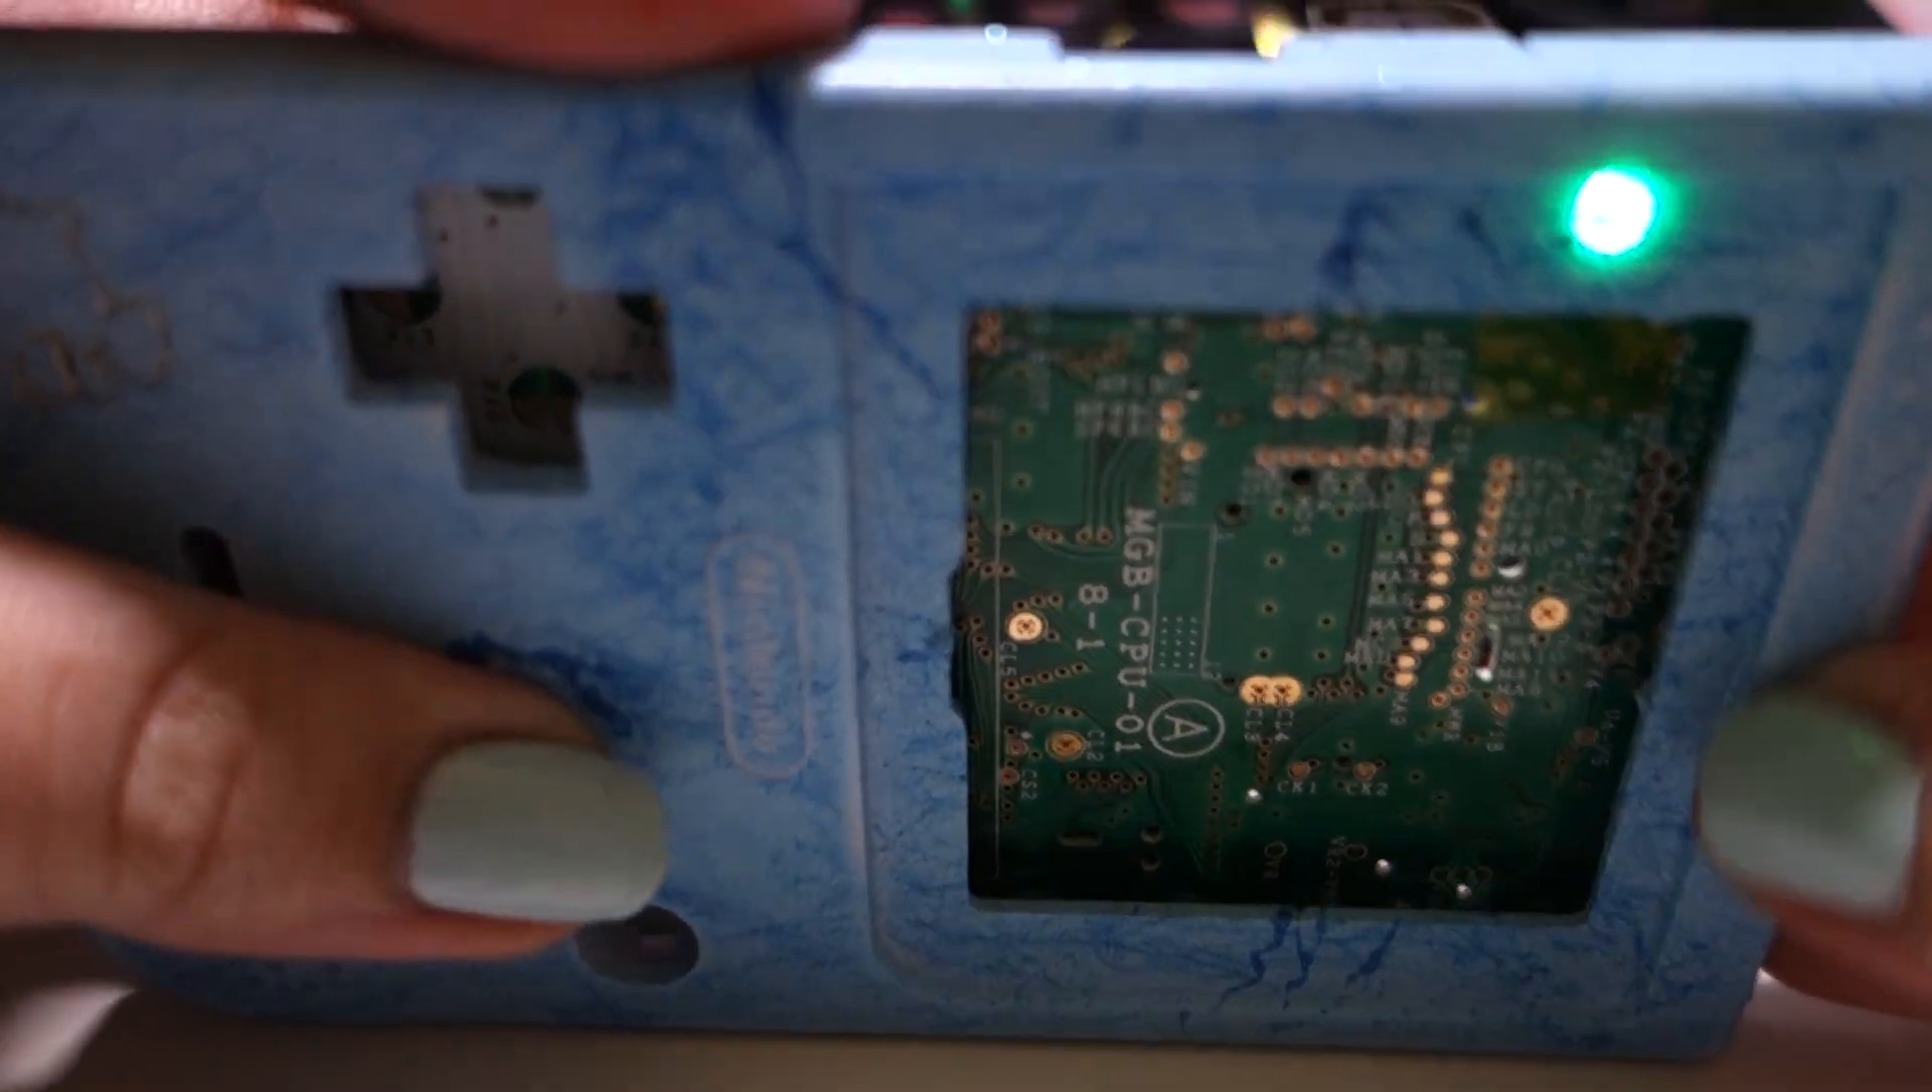As you can see you just thread the LED through the hole and just test it. Power on. And there we have our power LED.